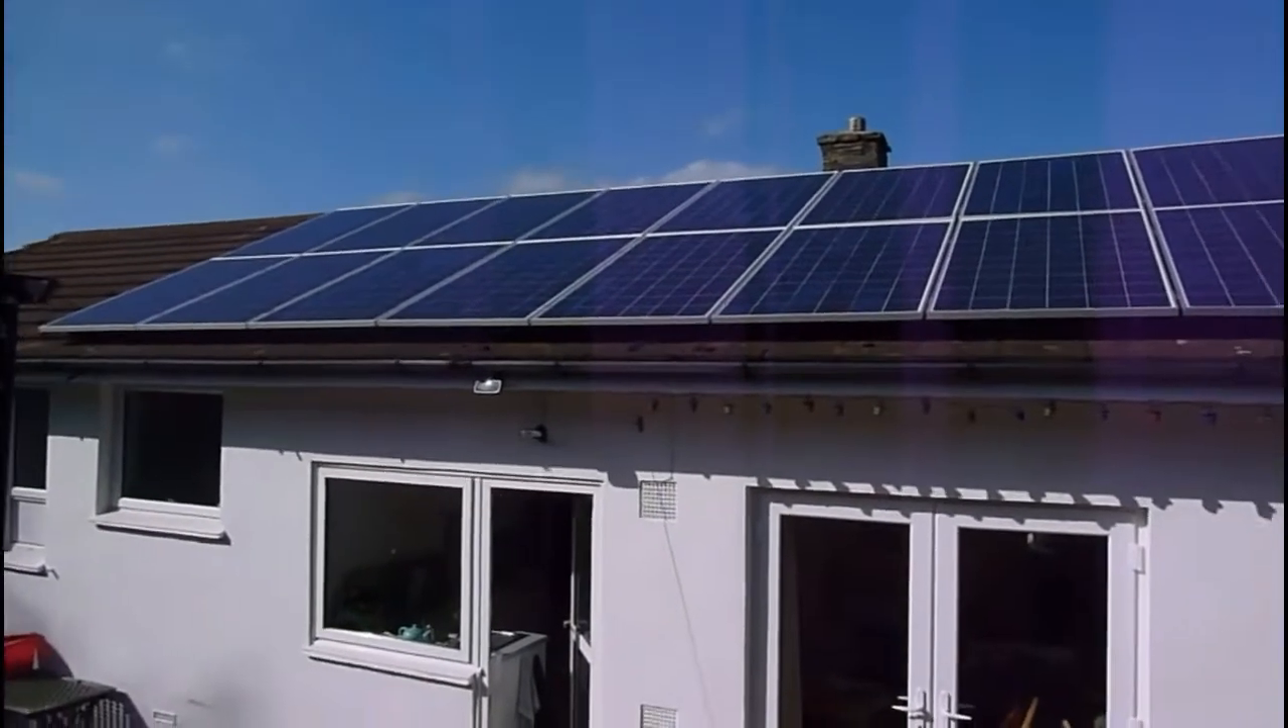Hey so there we have the finished product the solar panels are all up and I'll just show you the meter downstairs in the garage and the connections and box and that'll be about it.